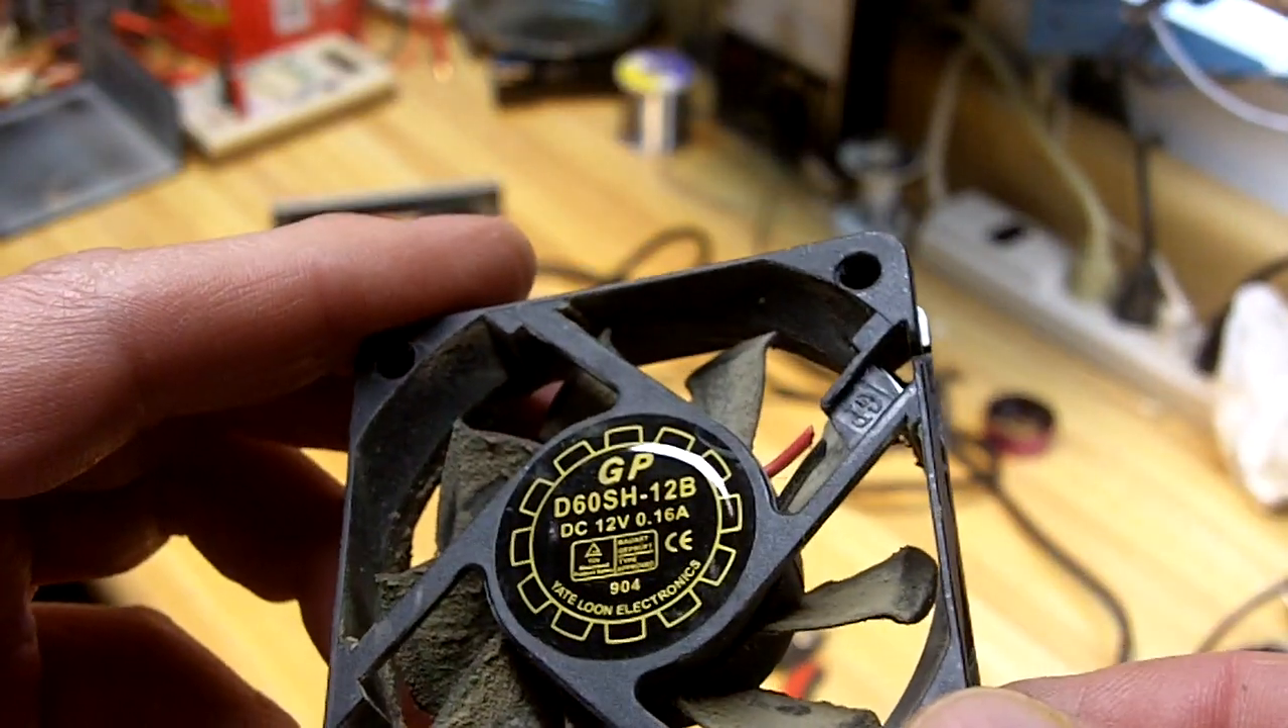Okay, I got the fan out.